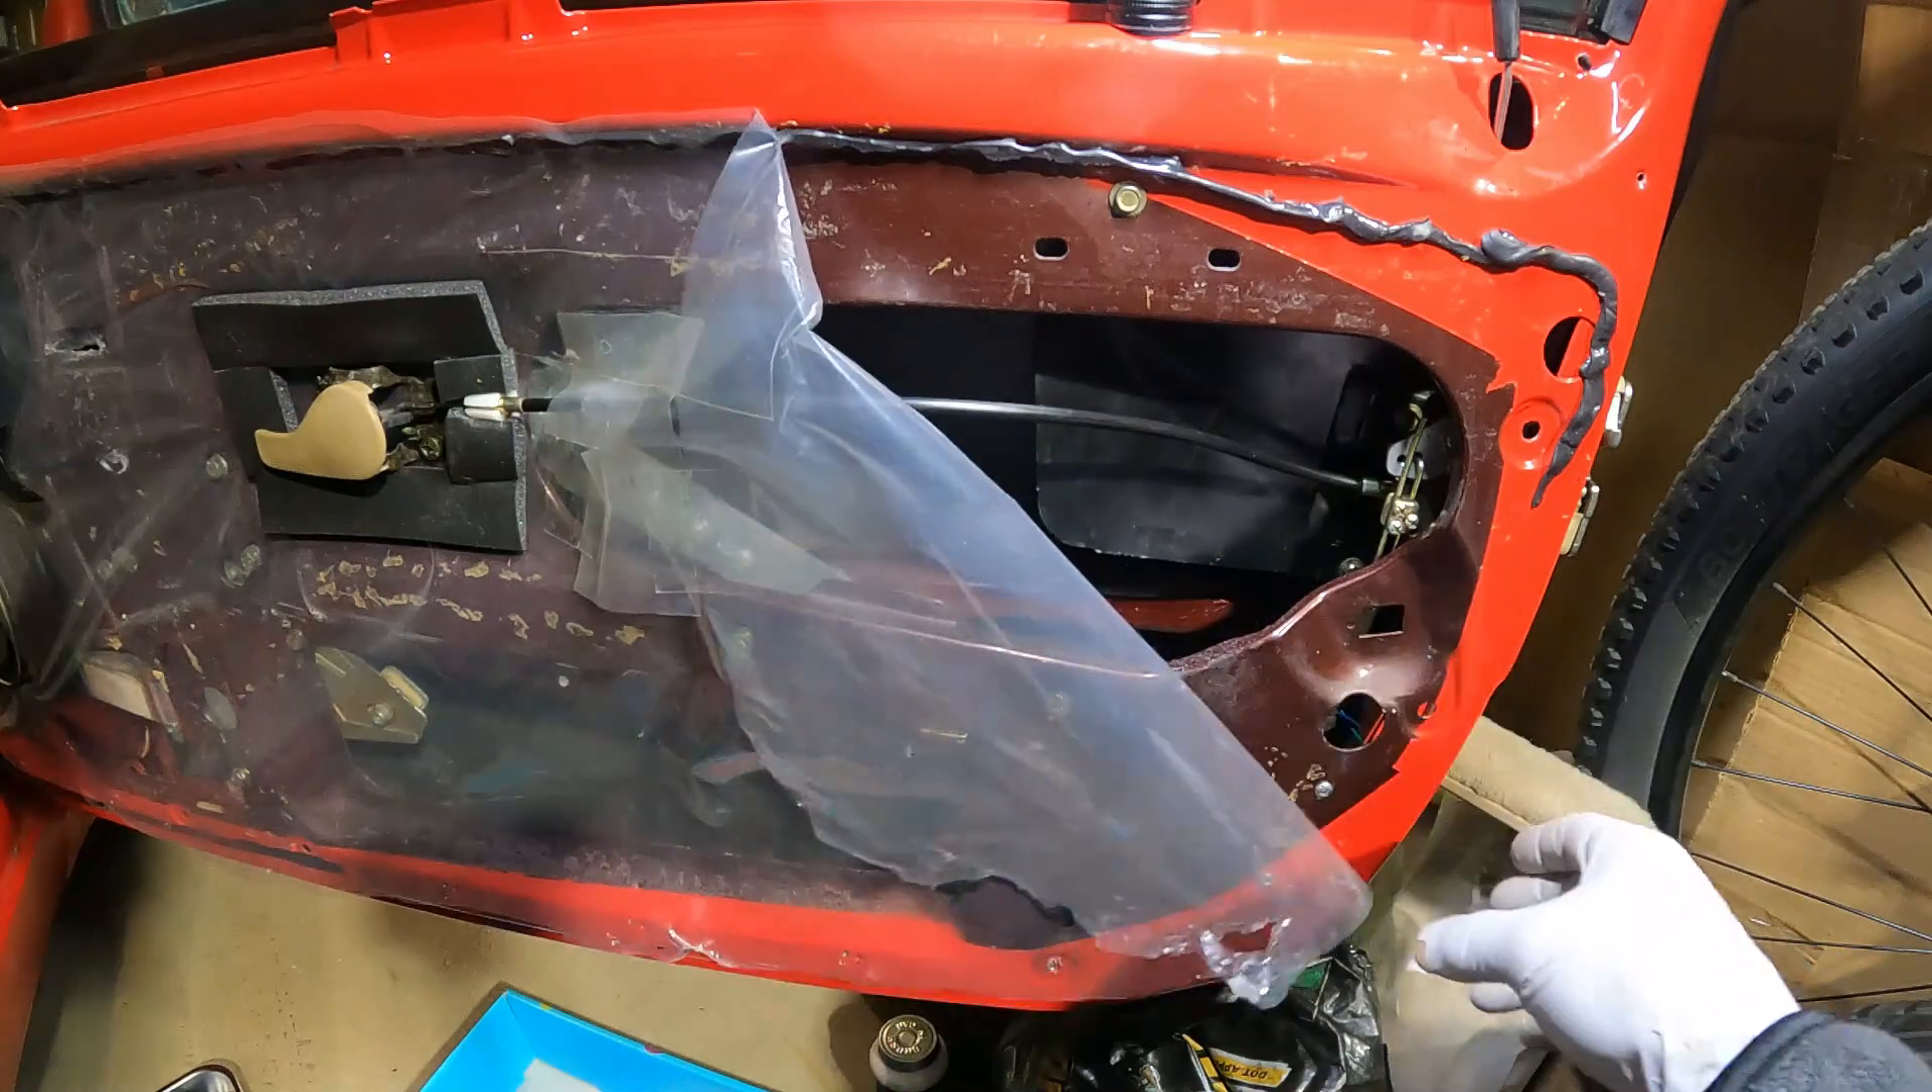Now I just have to get the rest of this butyl put back on here and get the plastic in place.